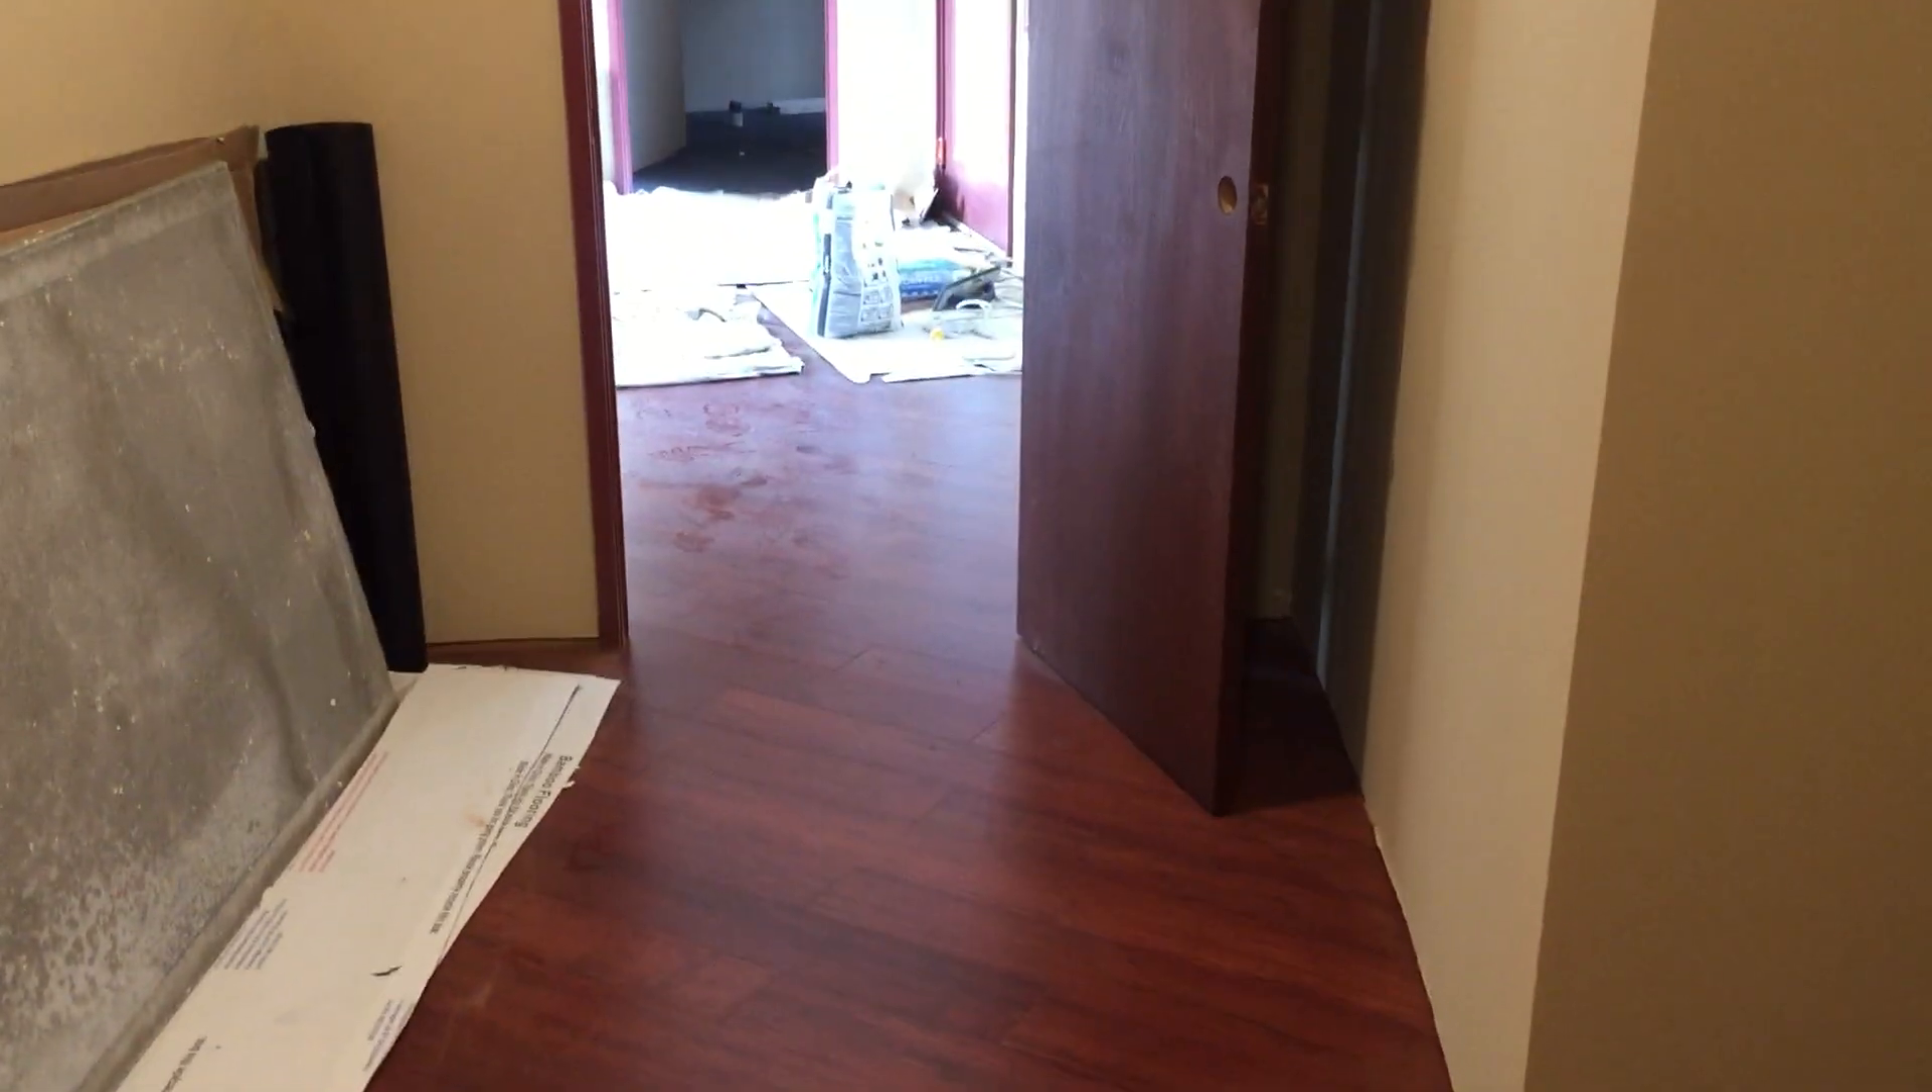As you can see, it turned out fantastic. Still needs the baseboard trim installed and everything like that, but by and large this closet, this room is almost done.